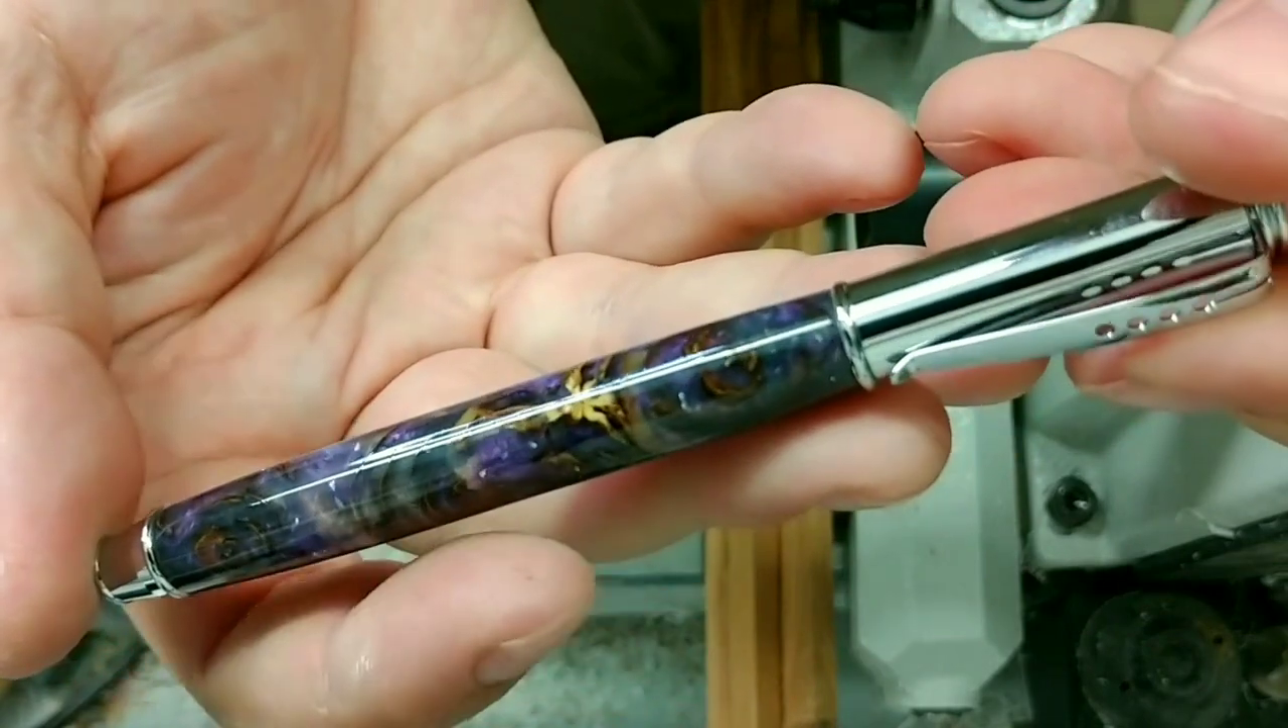Put our cap on. And there we have it. That is one beautiful pen.